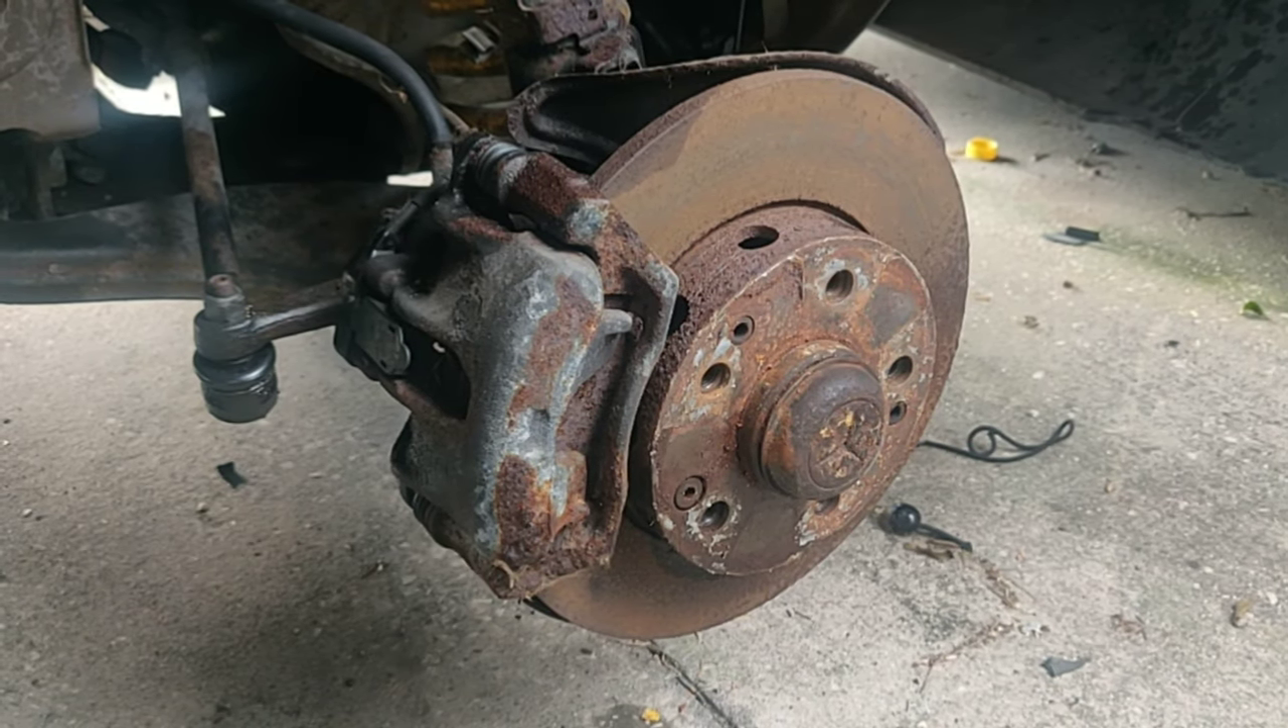So I've got those classic Renault rims off and if you saw the past video, I went ahead and restored those and painted them.